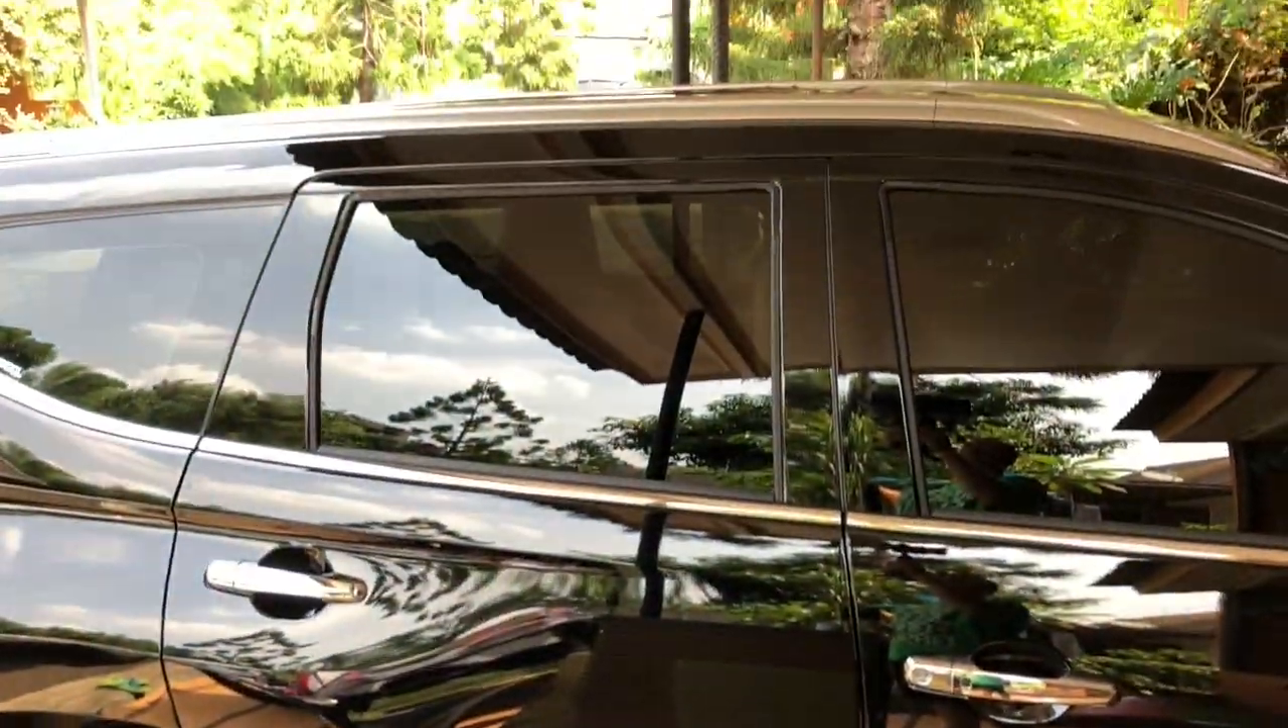Ini mobil yang akan kita pasangi Talang airnya Ini masih belum ada talang airnya ya Masih kosong.